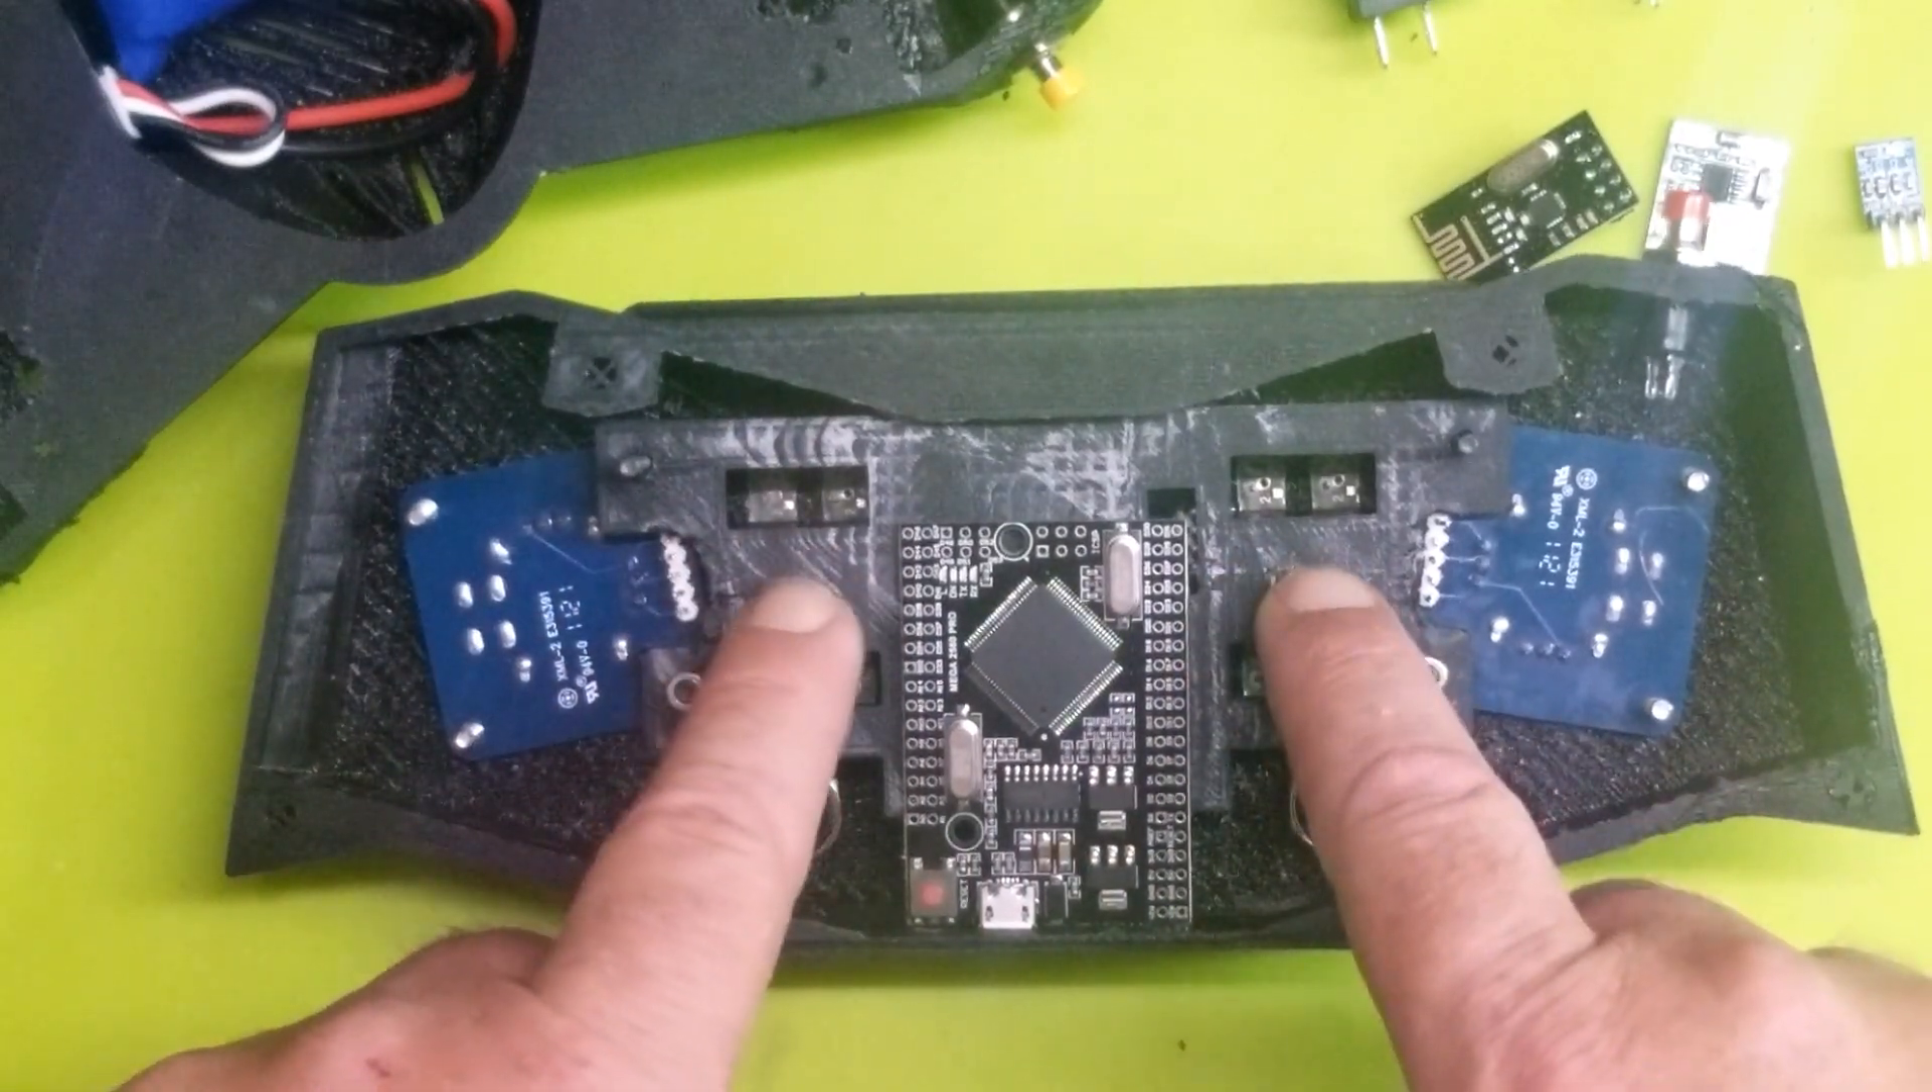So here we are with the mega sitting on top of this plate that i came up with that bolts onto the same bolts as the joysticks.